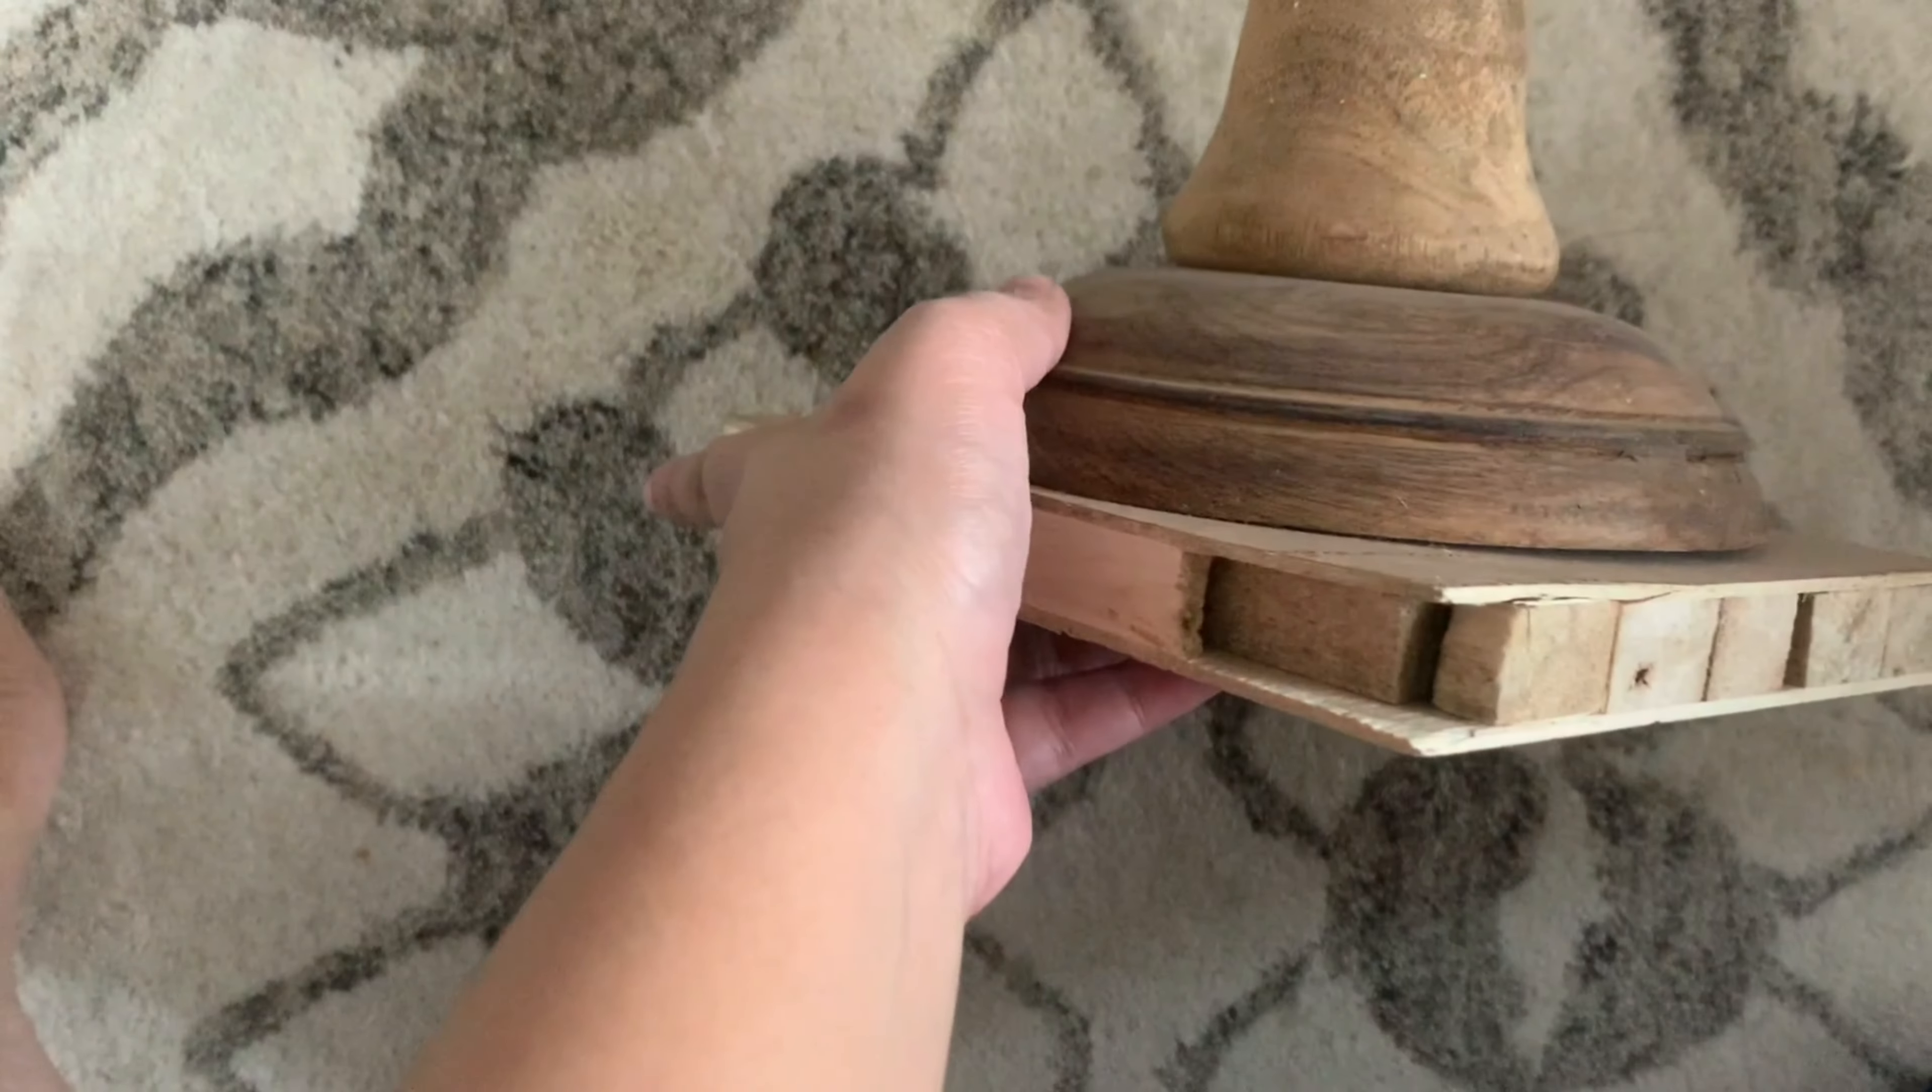So as you can see I have added a leftover piece of plywood from my home renovation.